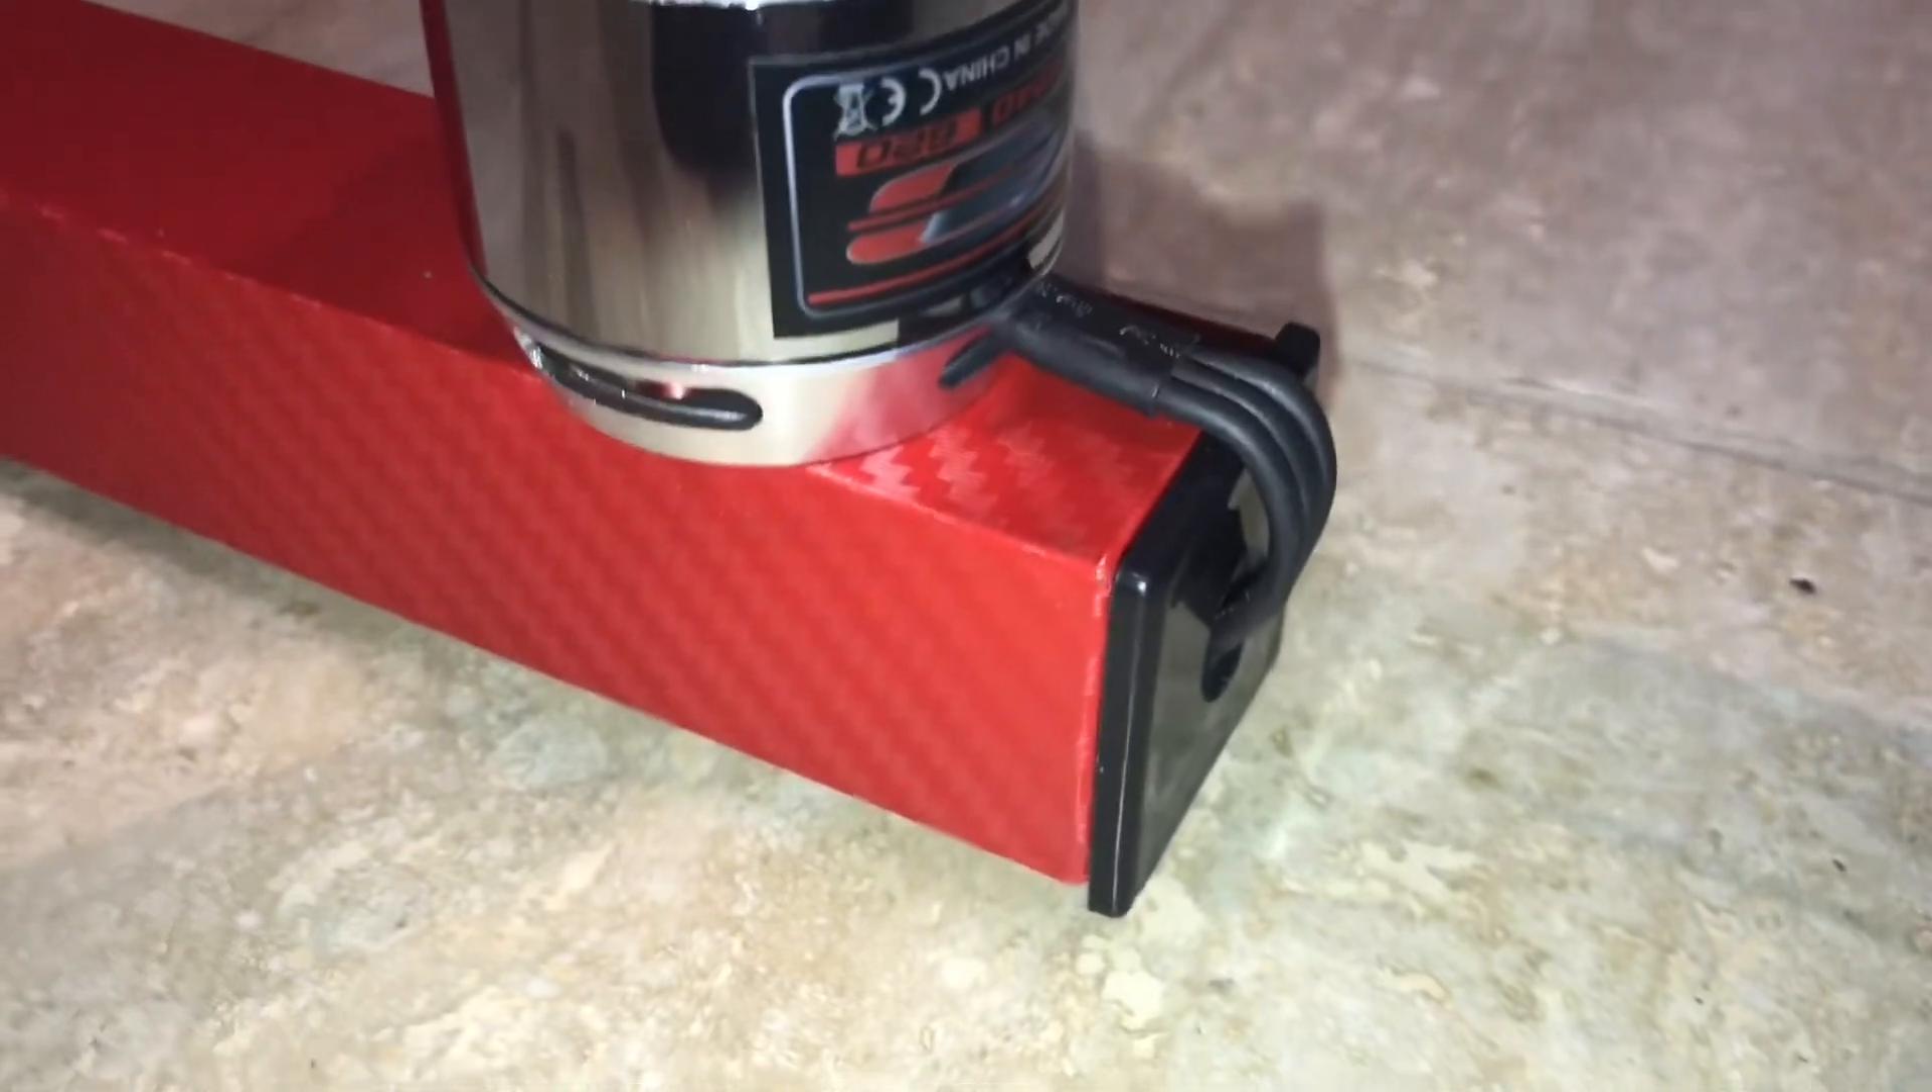I found a little cap that goes in the end and it fitted perfectly.